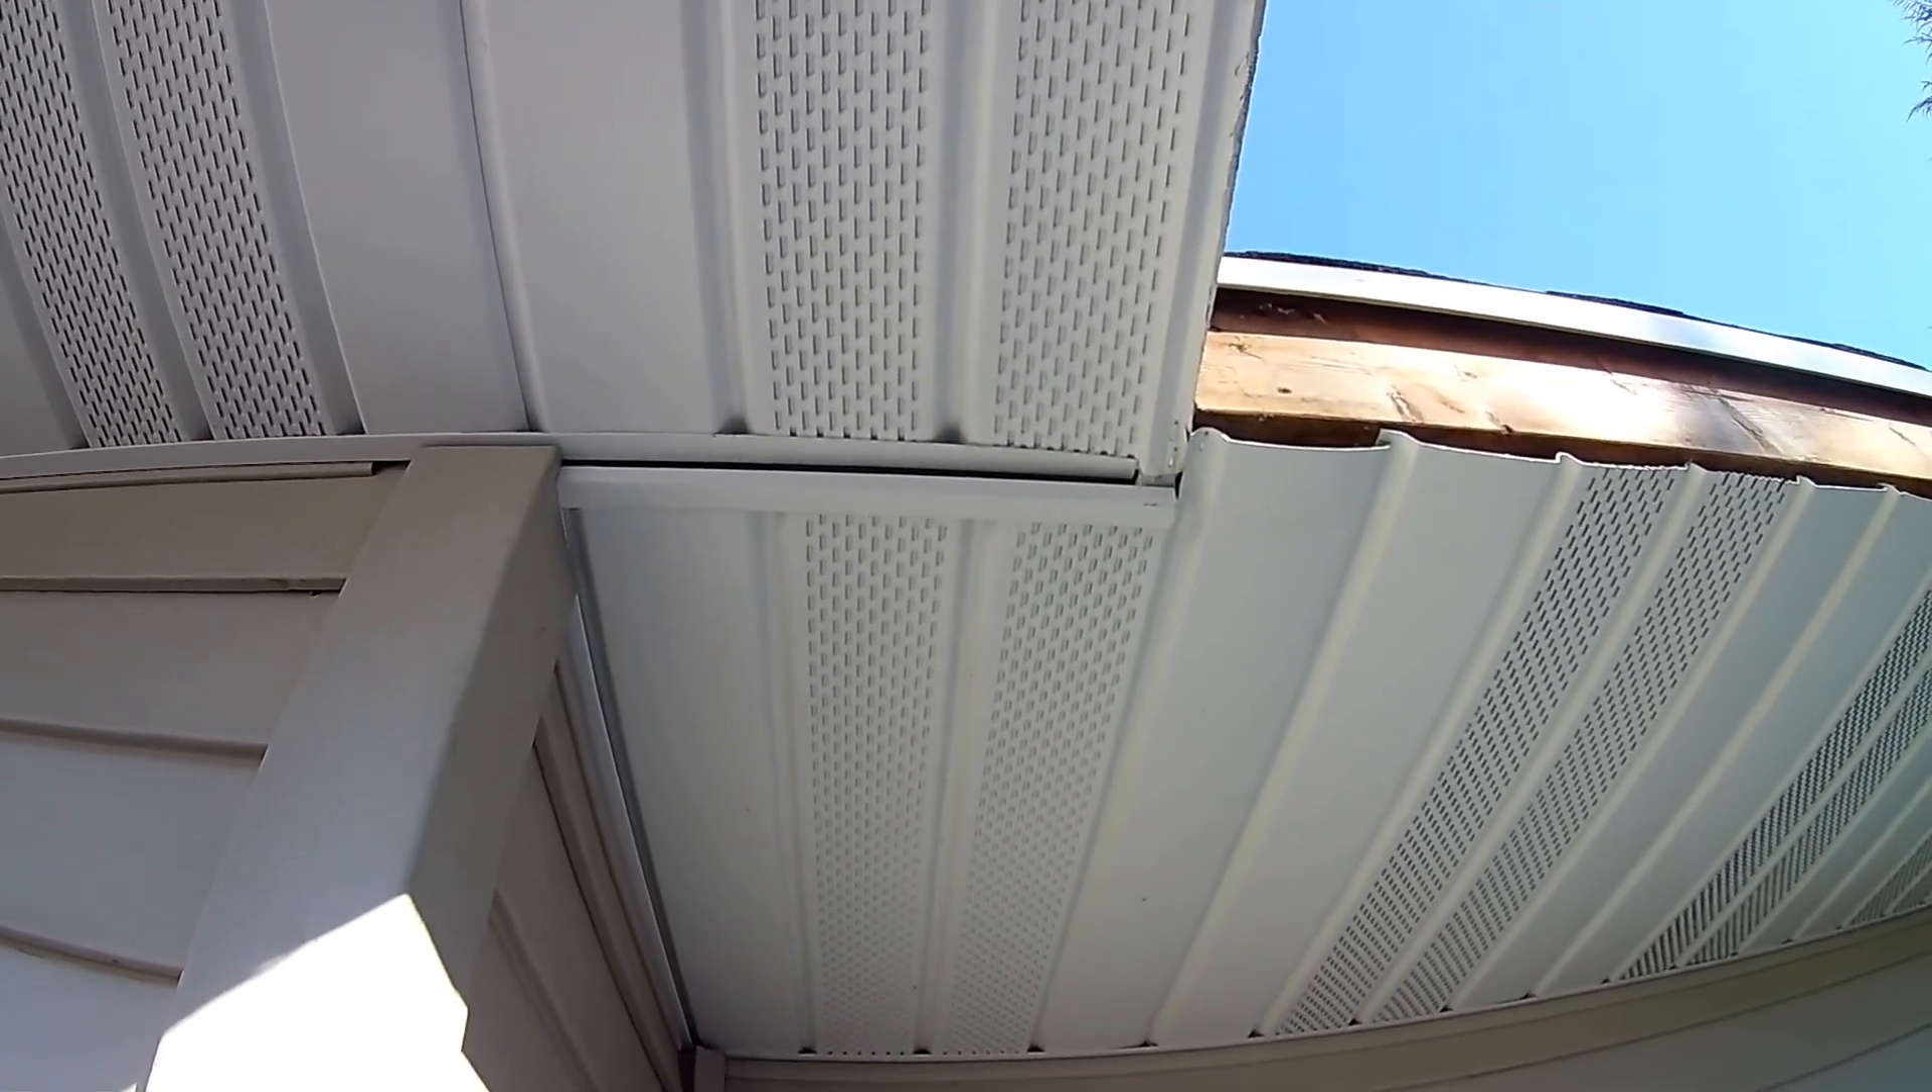And you can see right there where the heights are a little bit different.